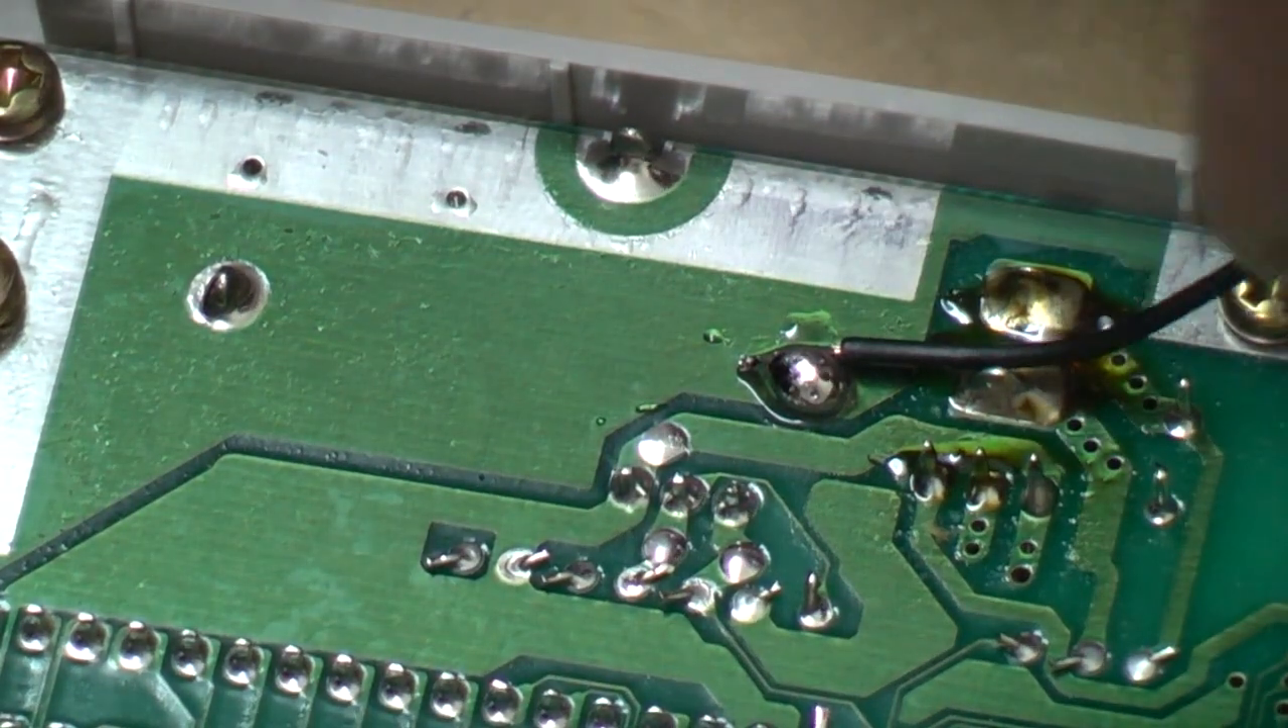Okay. So, that's our ground attached.